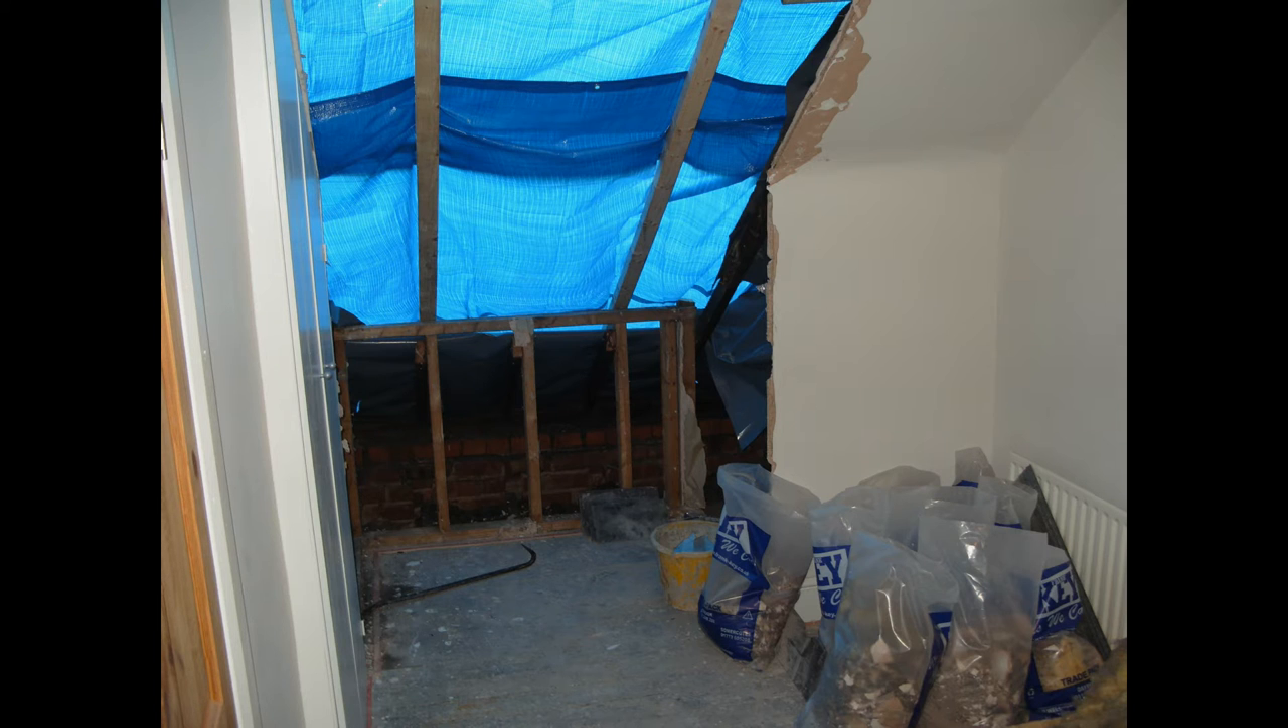Here's the bedroom under a tarp once the roof had been removed and you can see the remnants of an old stud wall there which we had removed in order to enlarge the room.